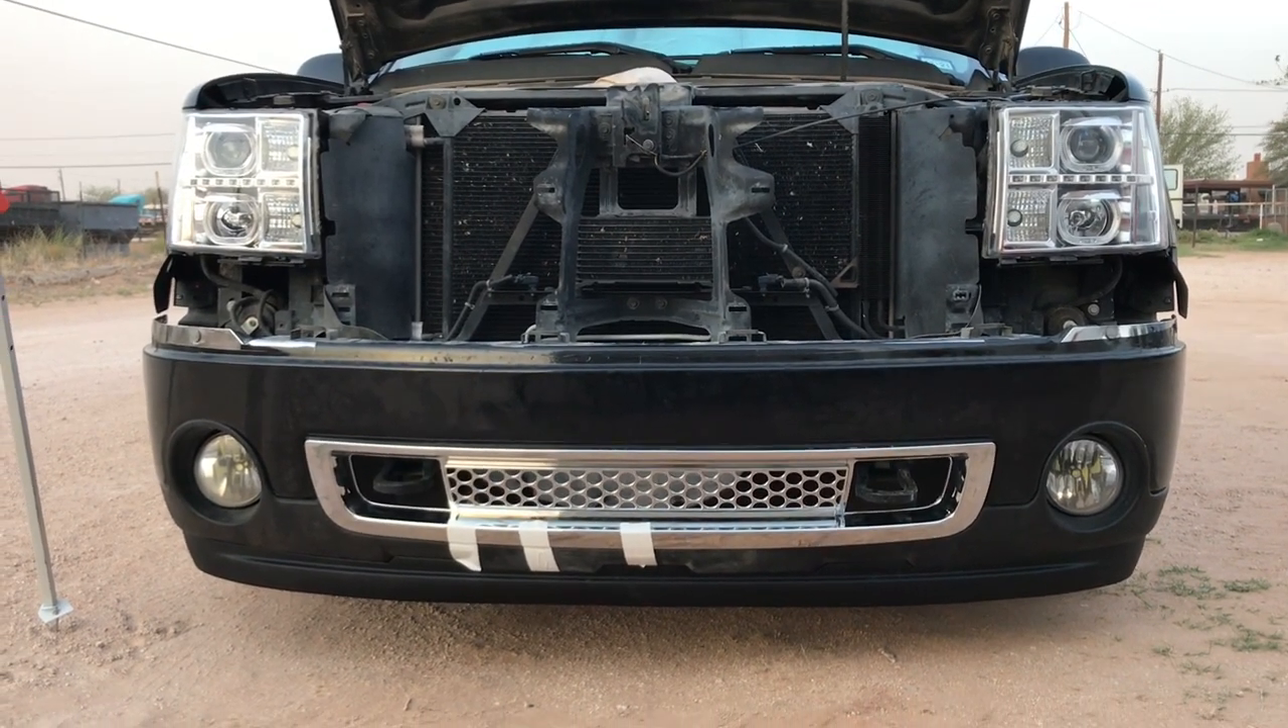Todavía me falta ponerle tornillos la parrilla y todo lo demás.